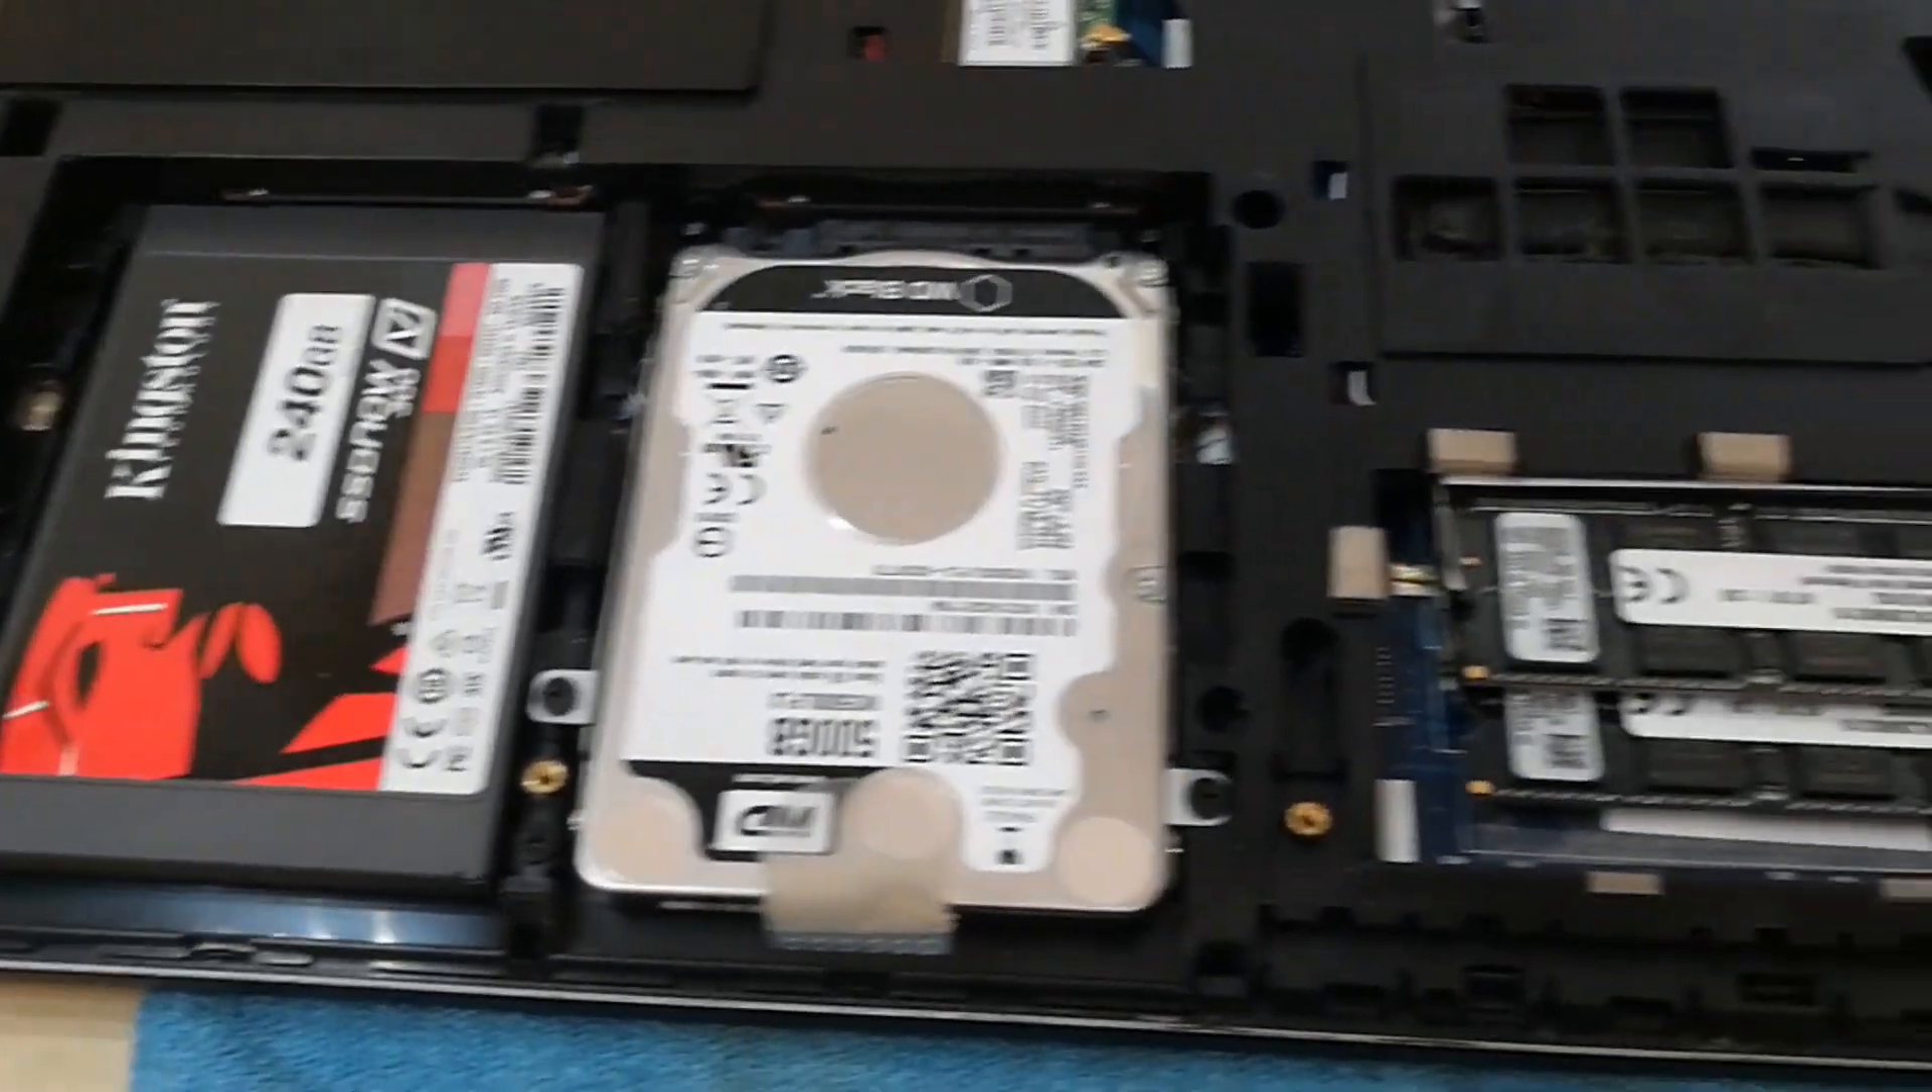With cover removed, you can see on the left, that this computer has room for two drives. In my case, there is one SSD and one HDD.